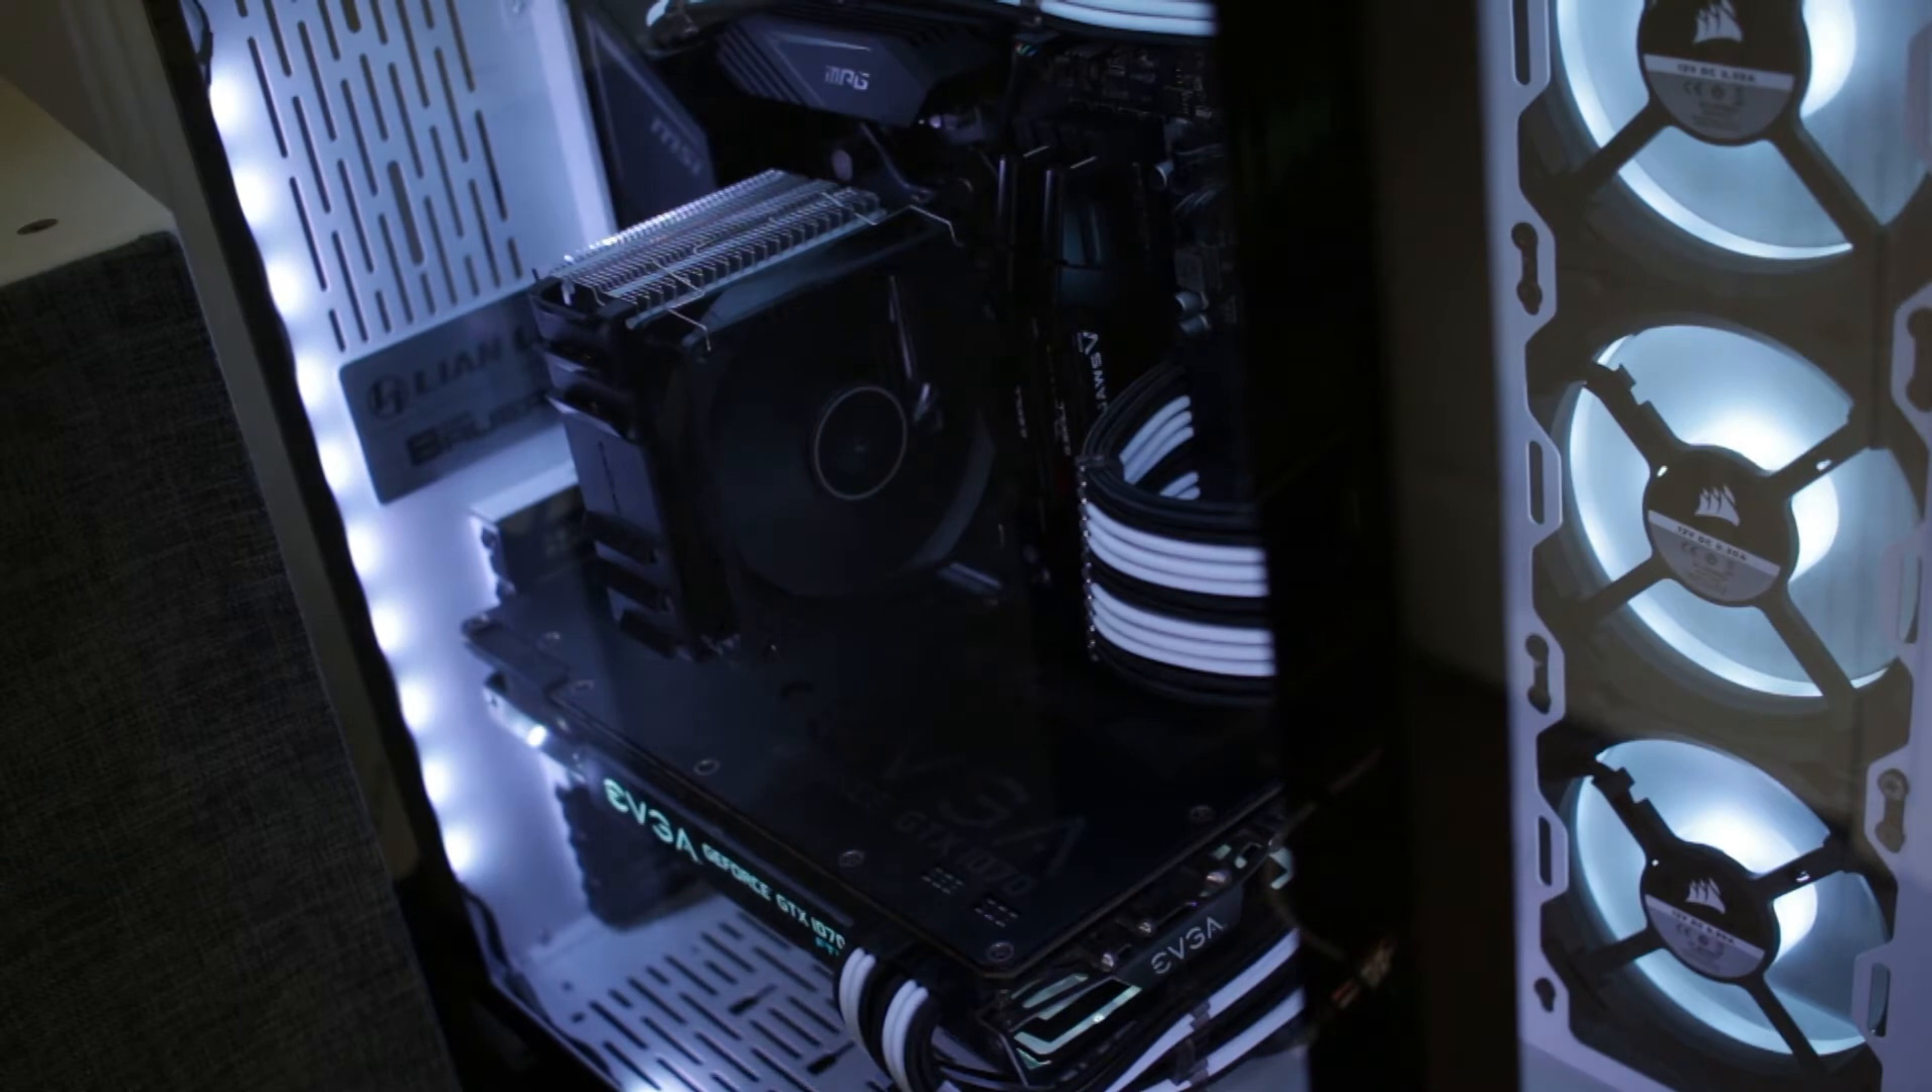We are back here with the CPU cooler installed.